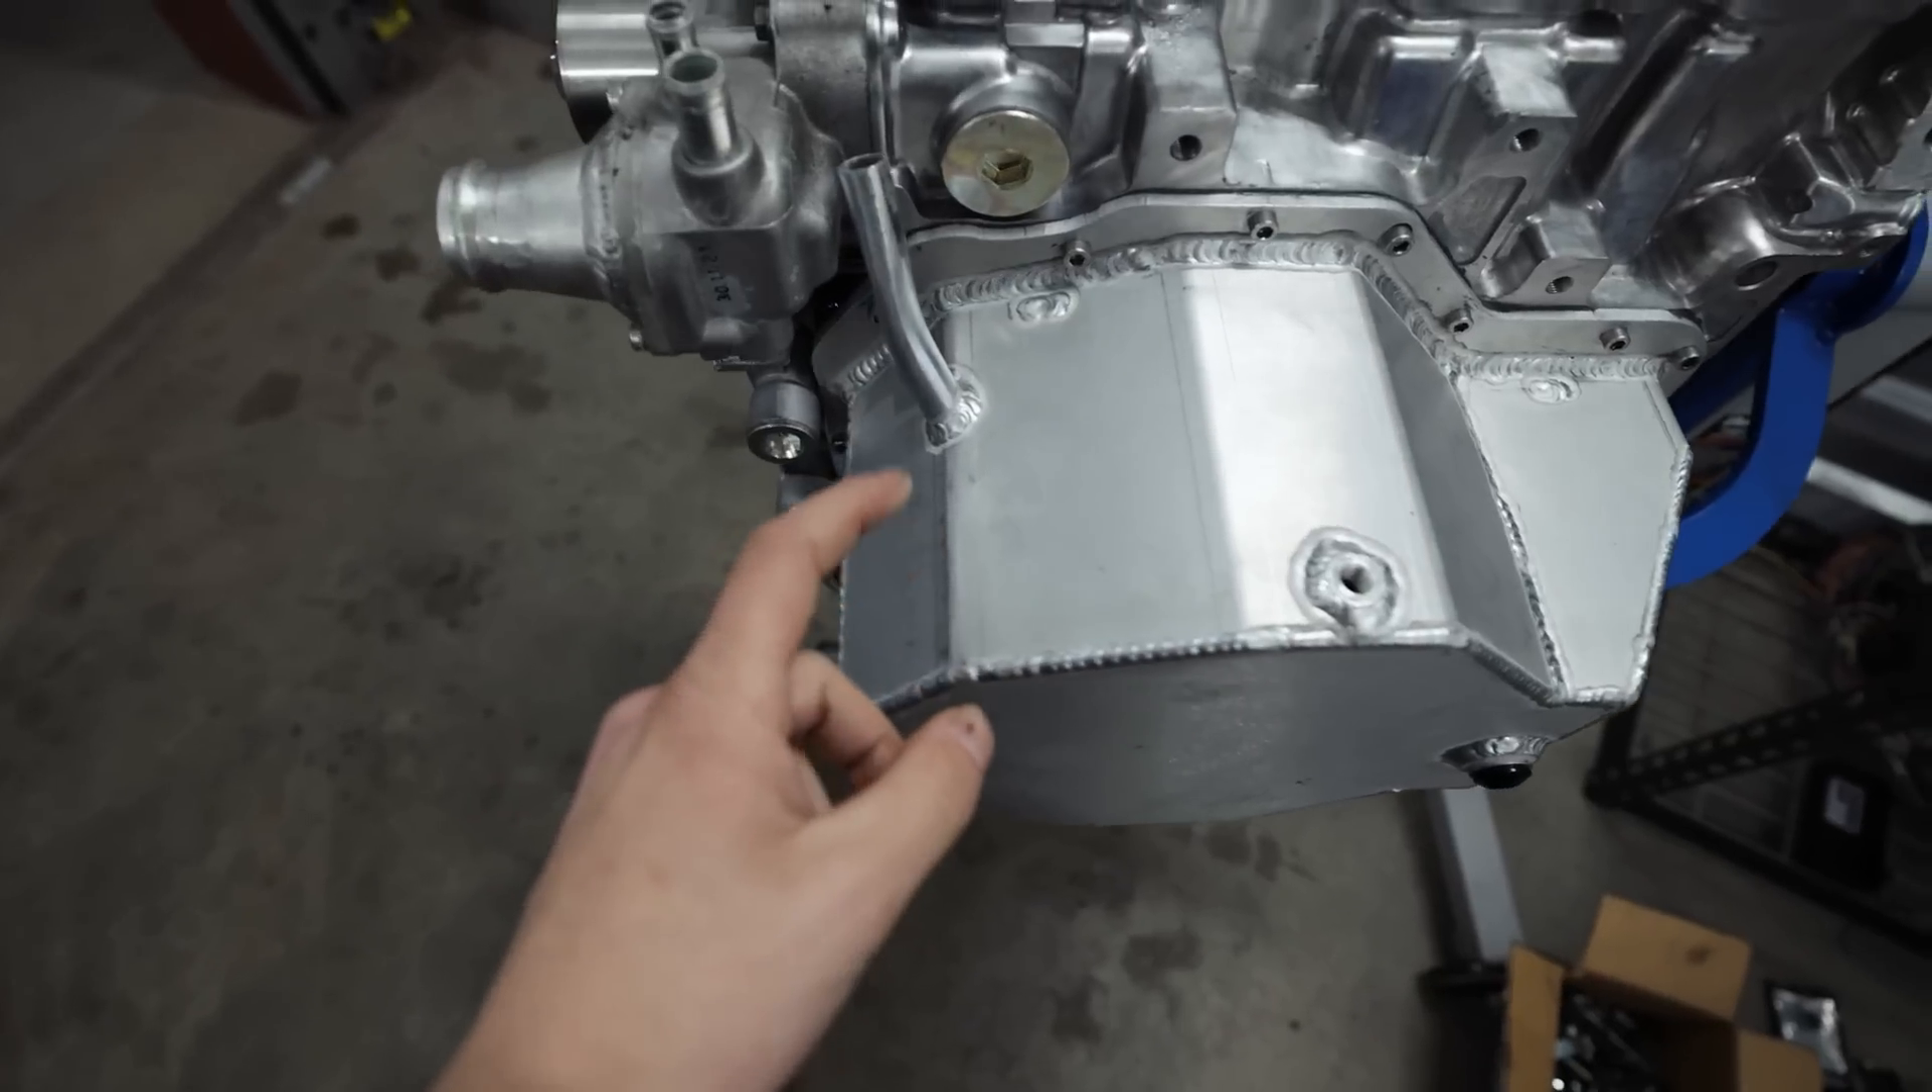But I did have to modify this pan a little bit for it to fit. The pan fits great.